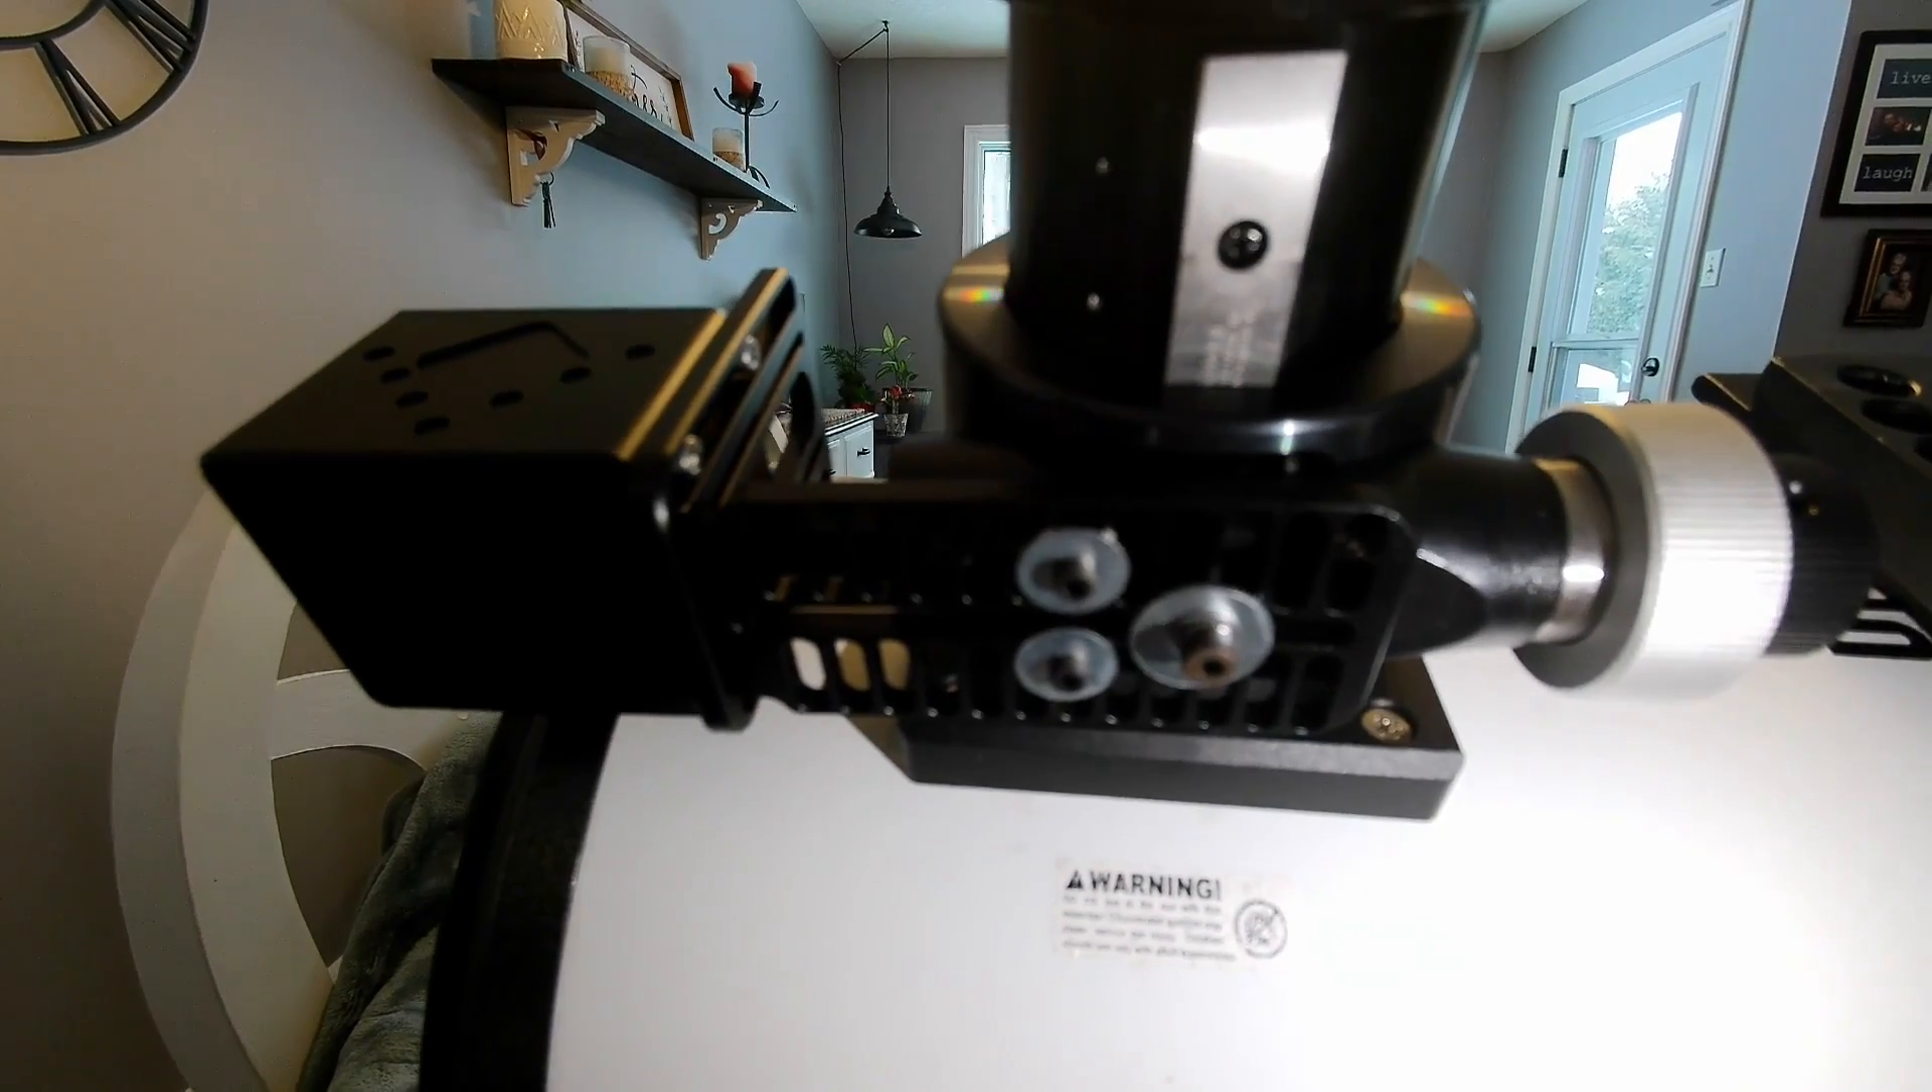Jumping ahead, I've got the three screws installed now. So the universal bracket is secured to my focuser.